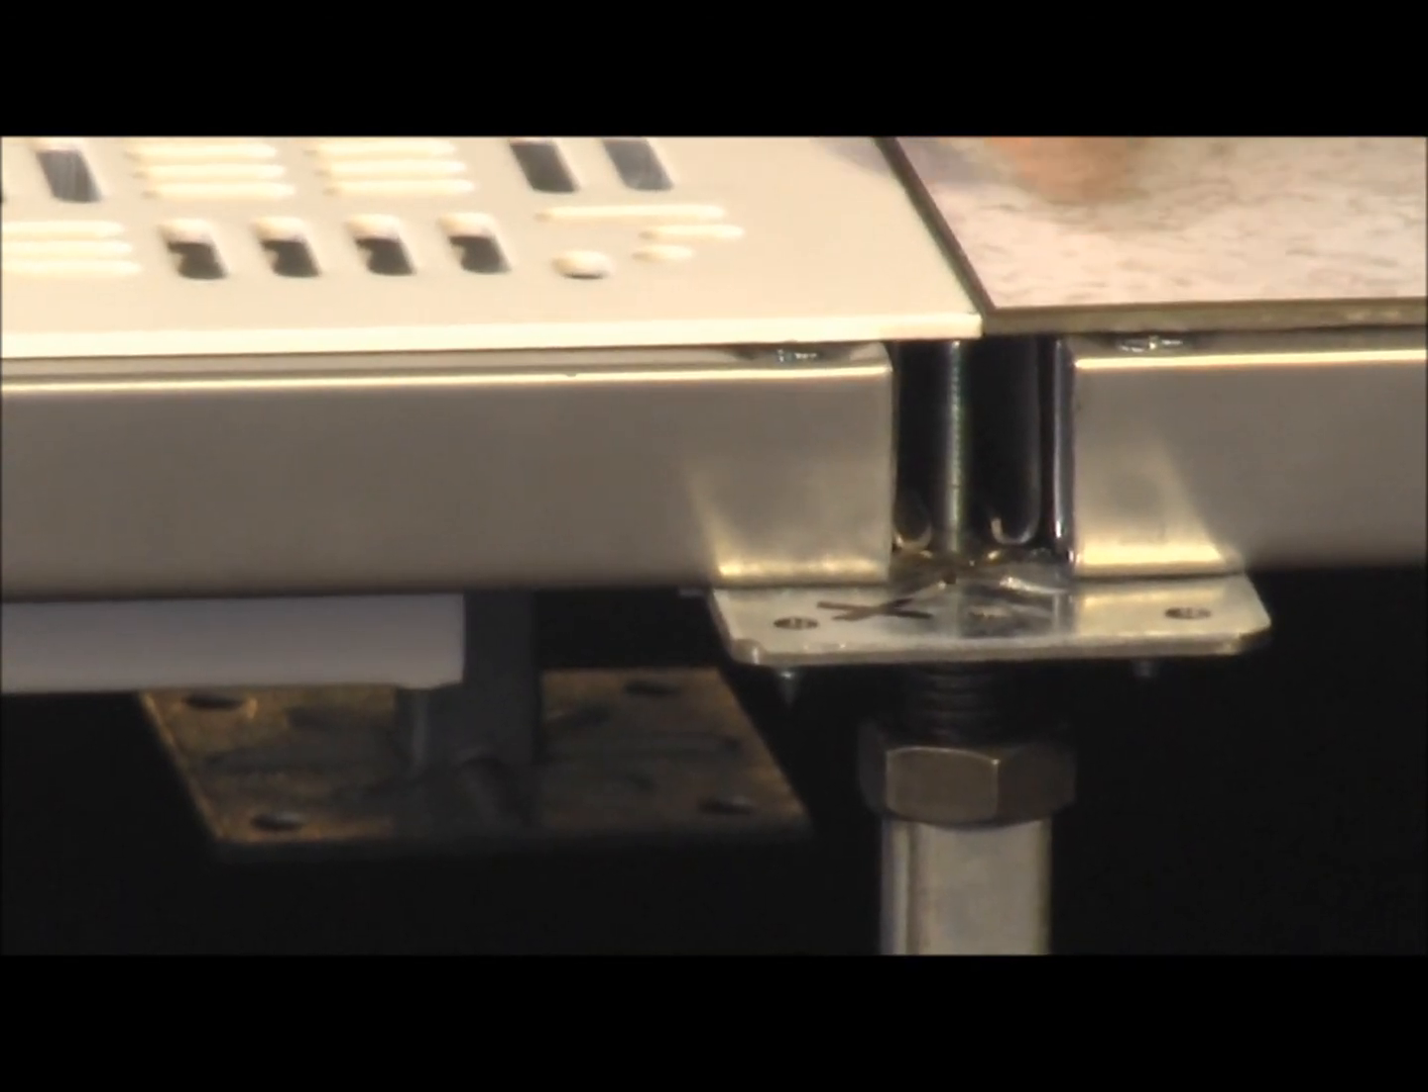Looks like we have a near flush transition between the infinity grate and existing solid tile.